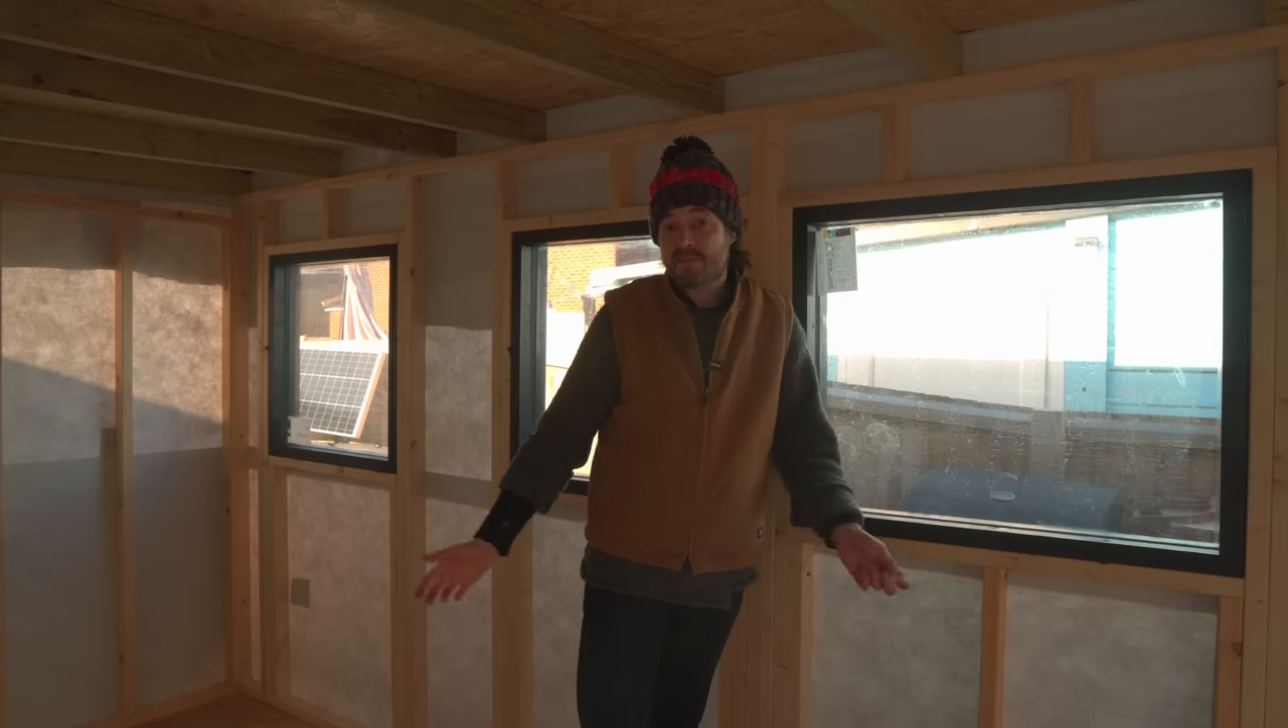So i've got three windows installed in here.